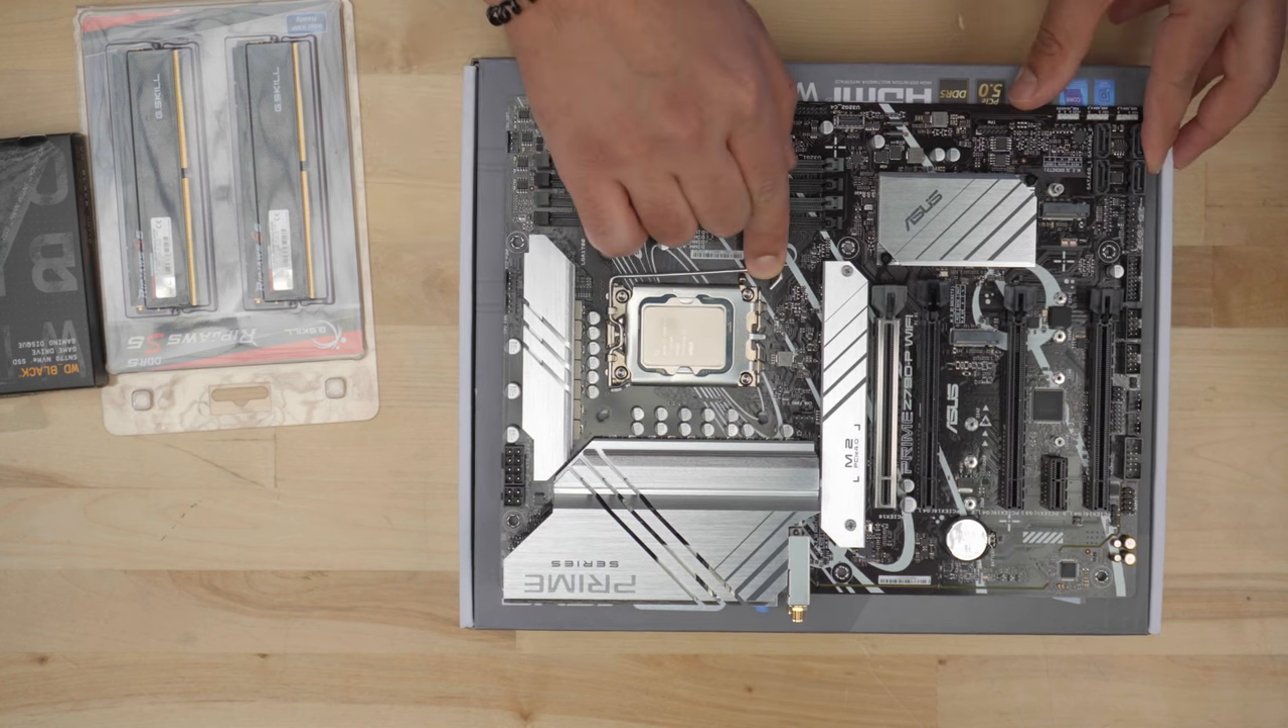CPU is installed.